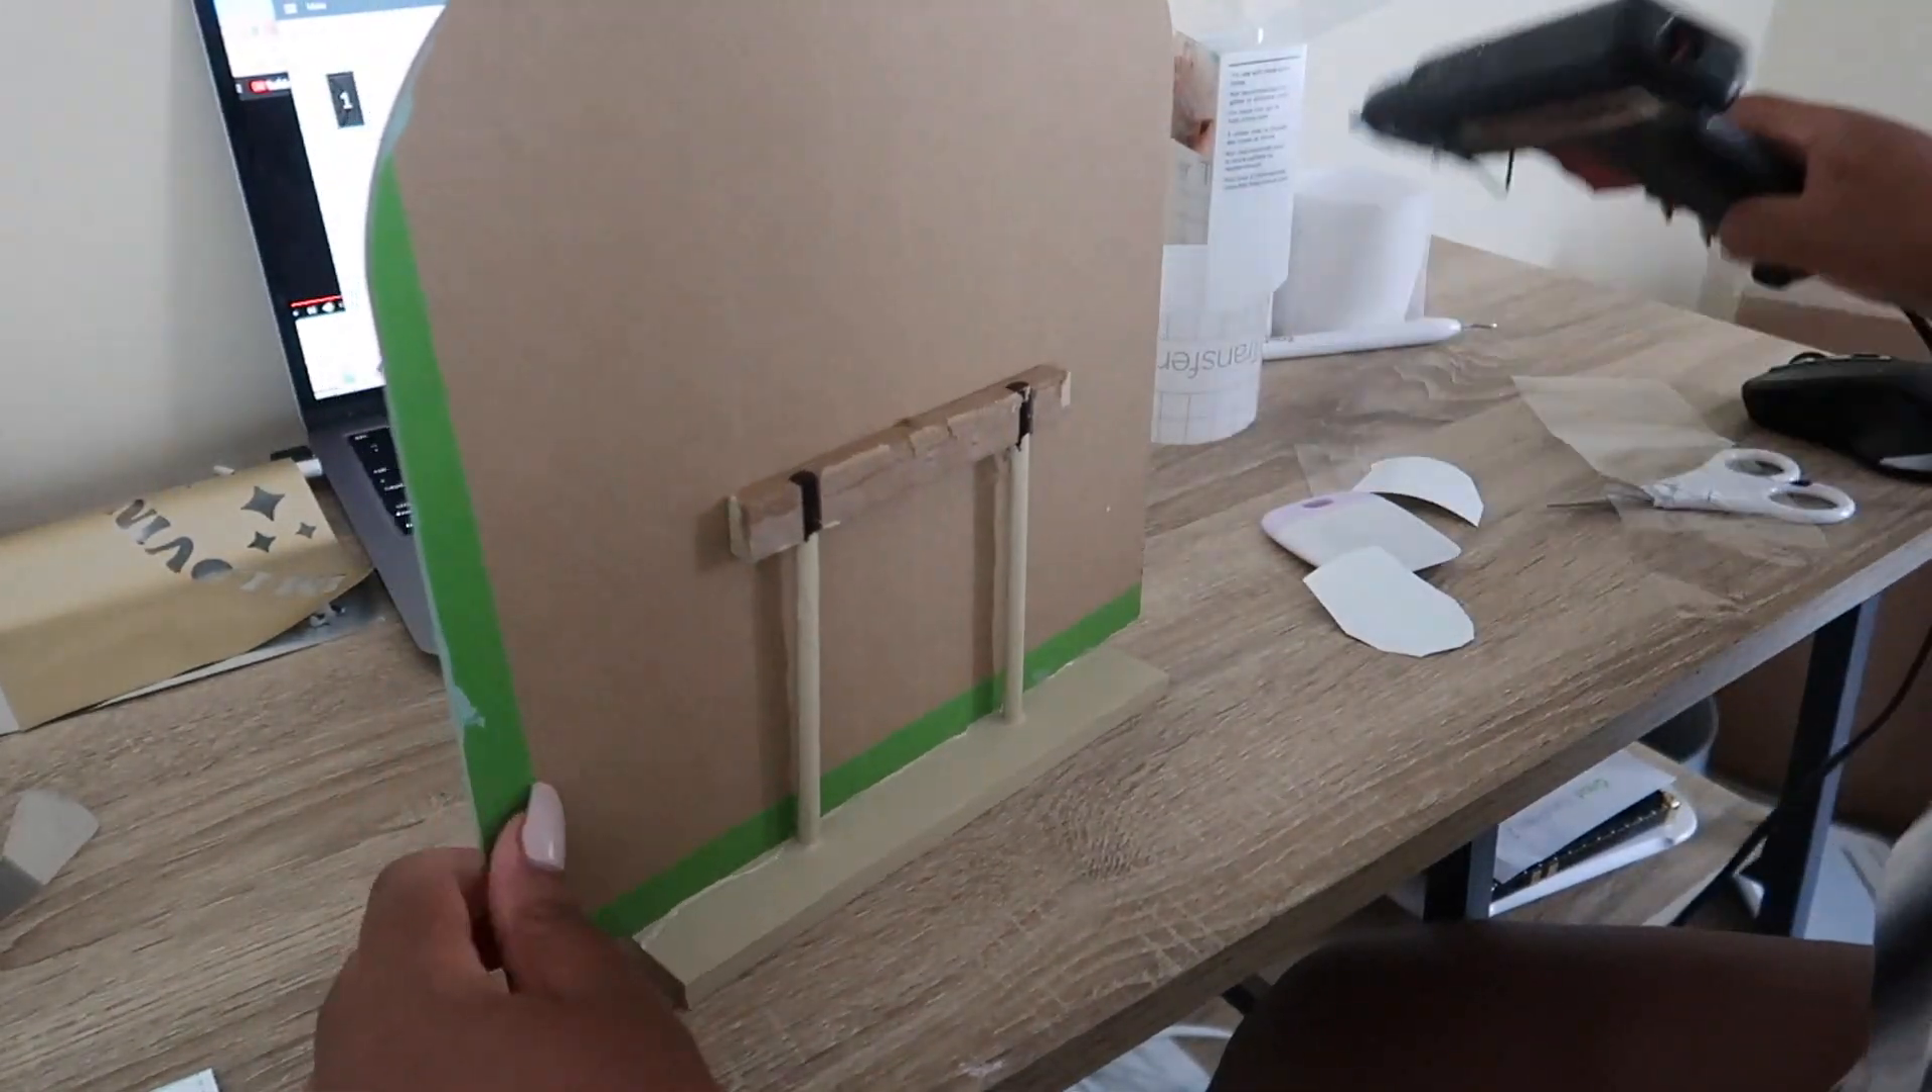I still have the tape on and everything.